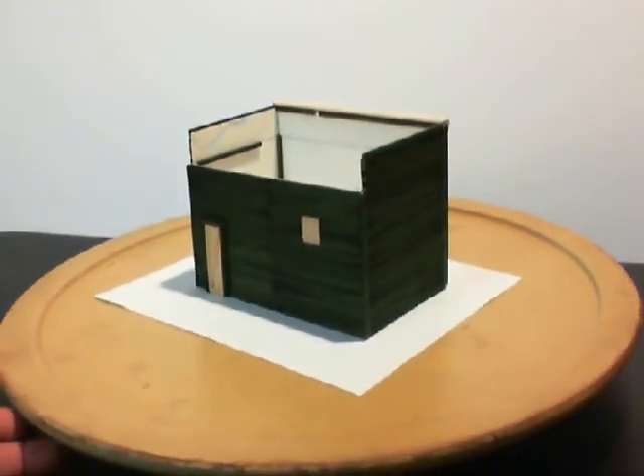You can see I've got the cardboard inside, I haven't put the roof on there yet.